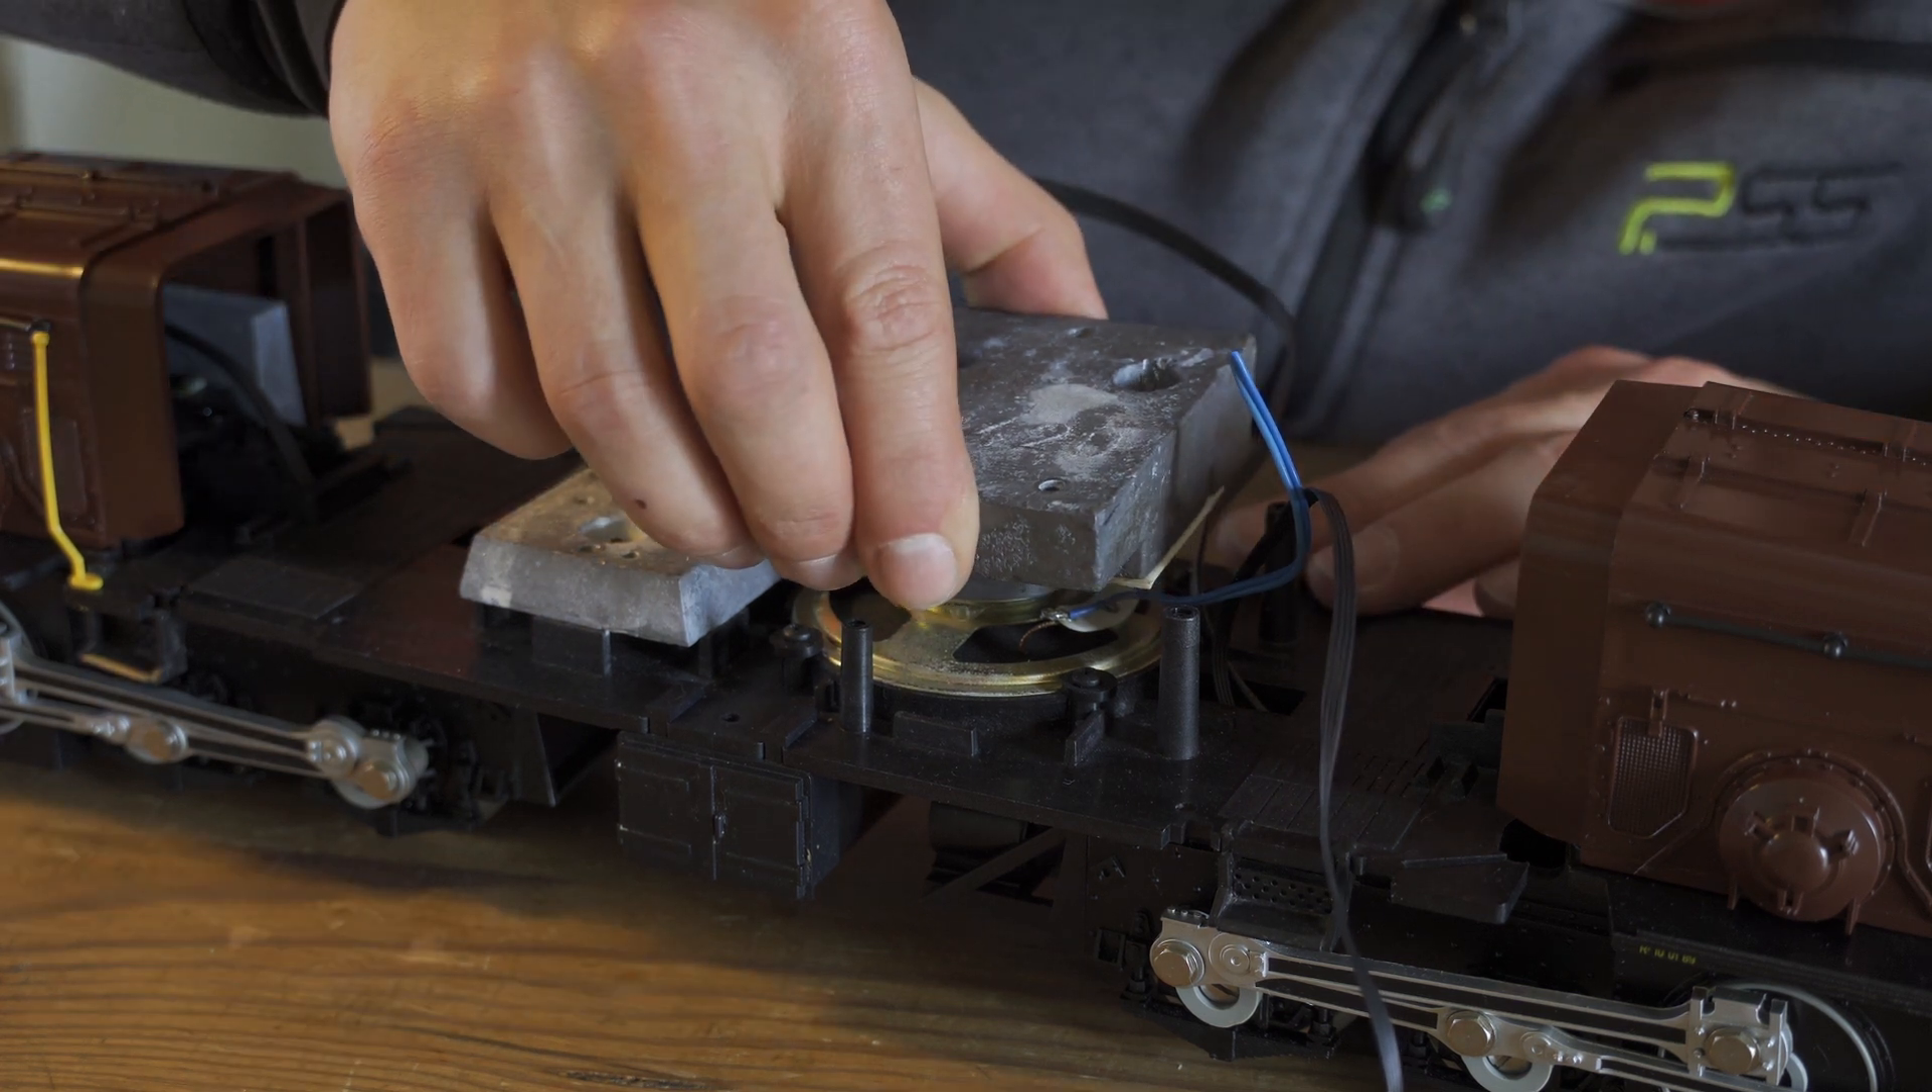But I don't like what I see because this weight is directly on top of the speaker.